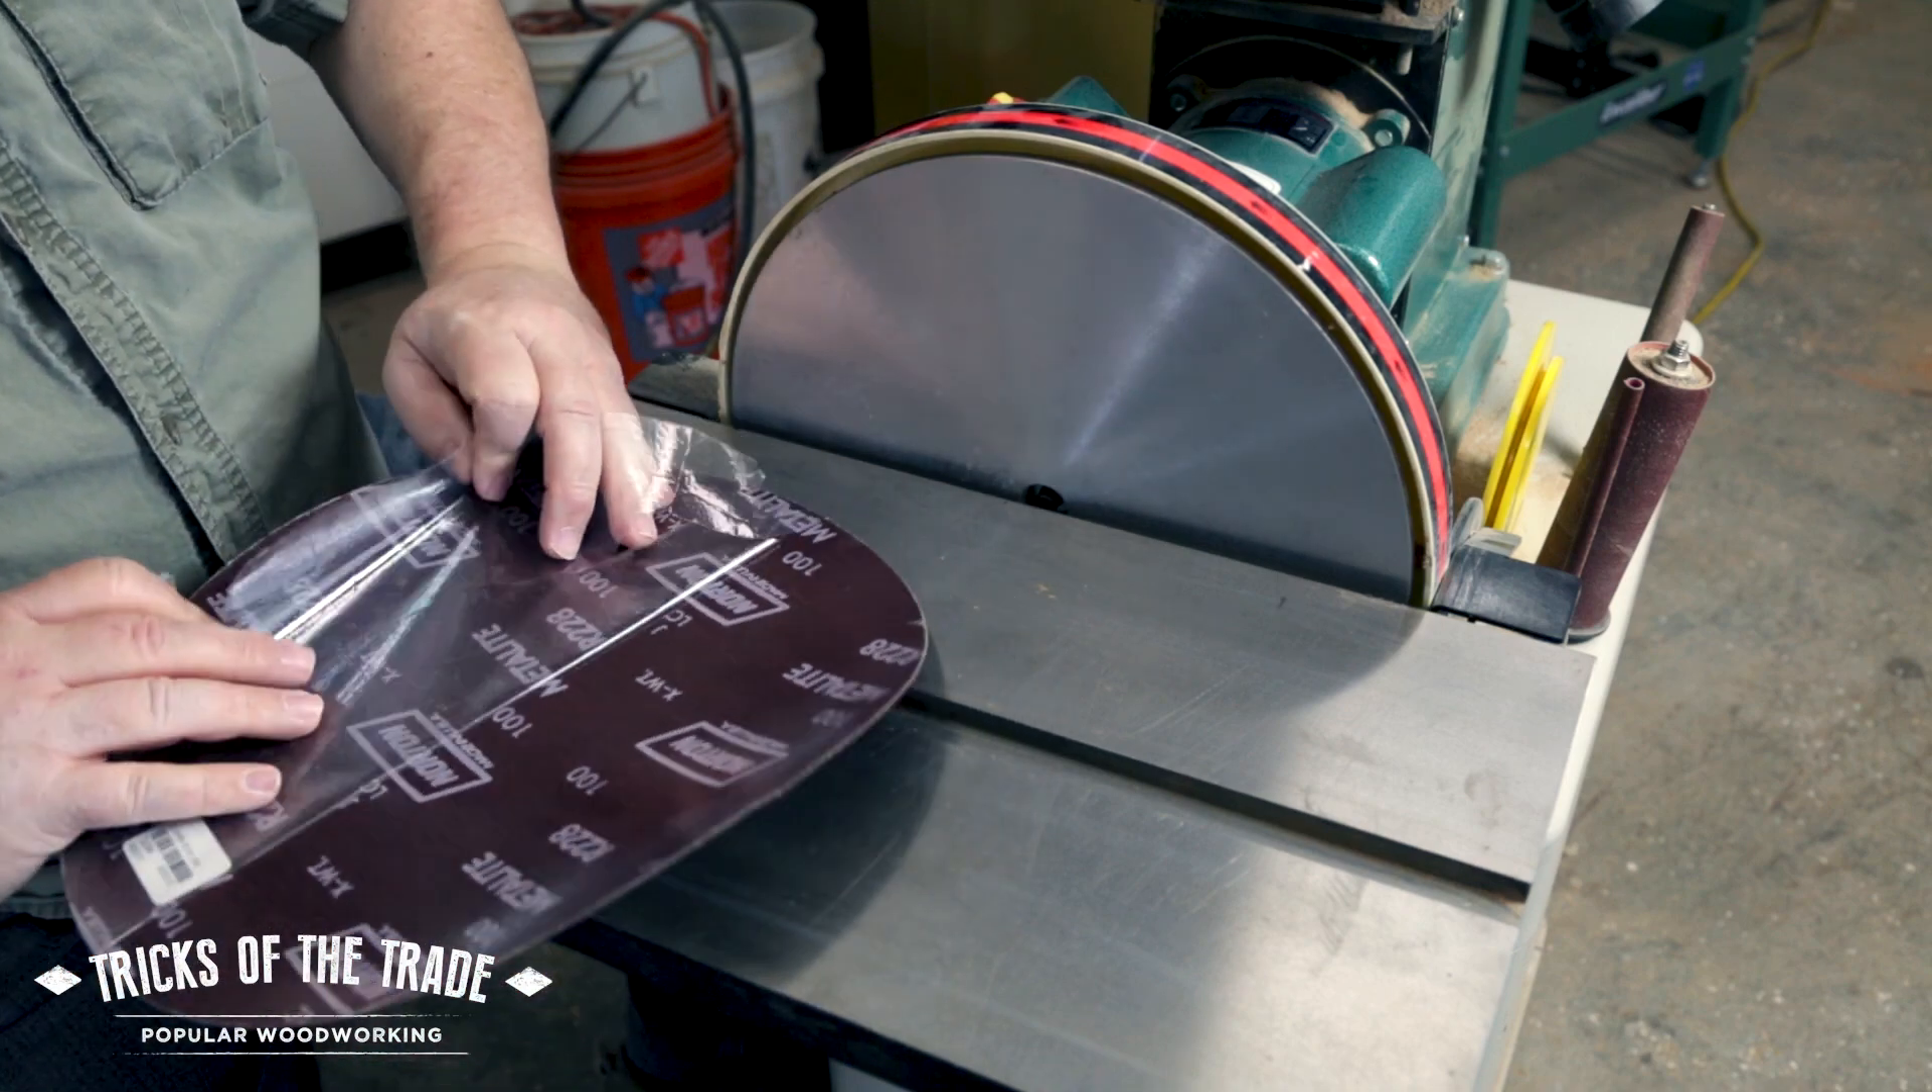This is the piece that still has the plastic on it.